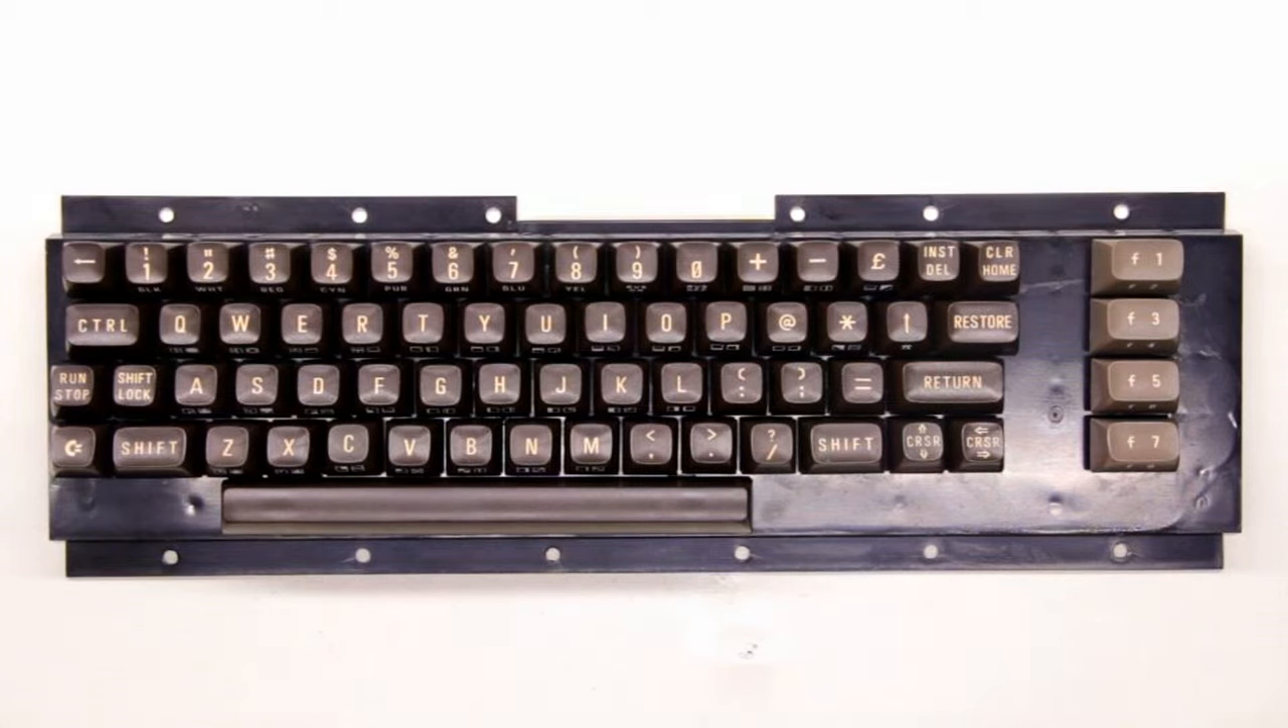Okay, the keyboard assembly has been thoroughly cleaned and put back together.